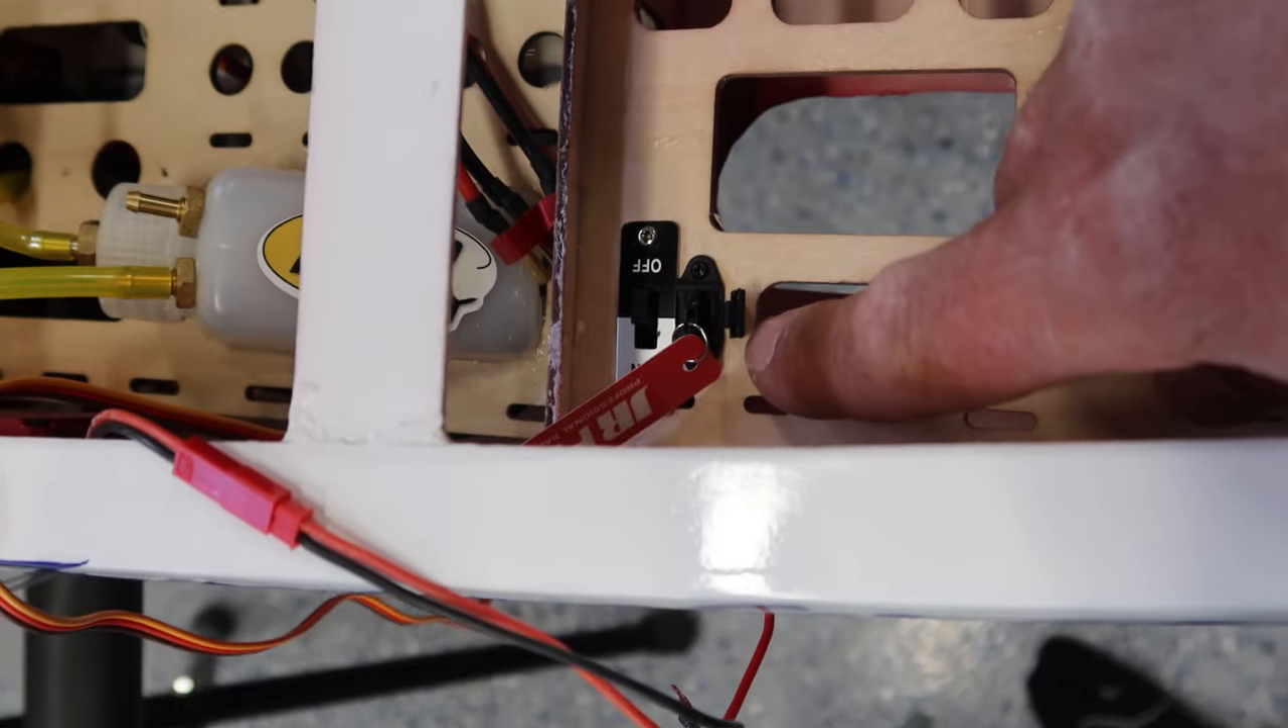We've got the on-off switches mounted here.